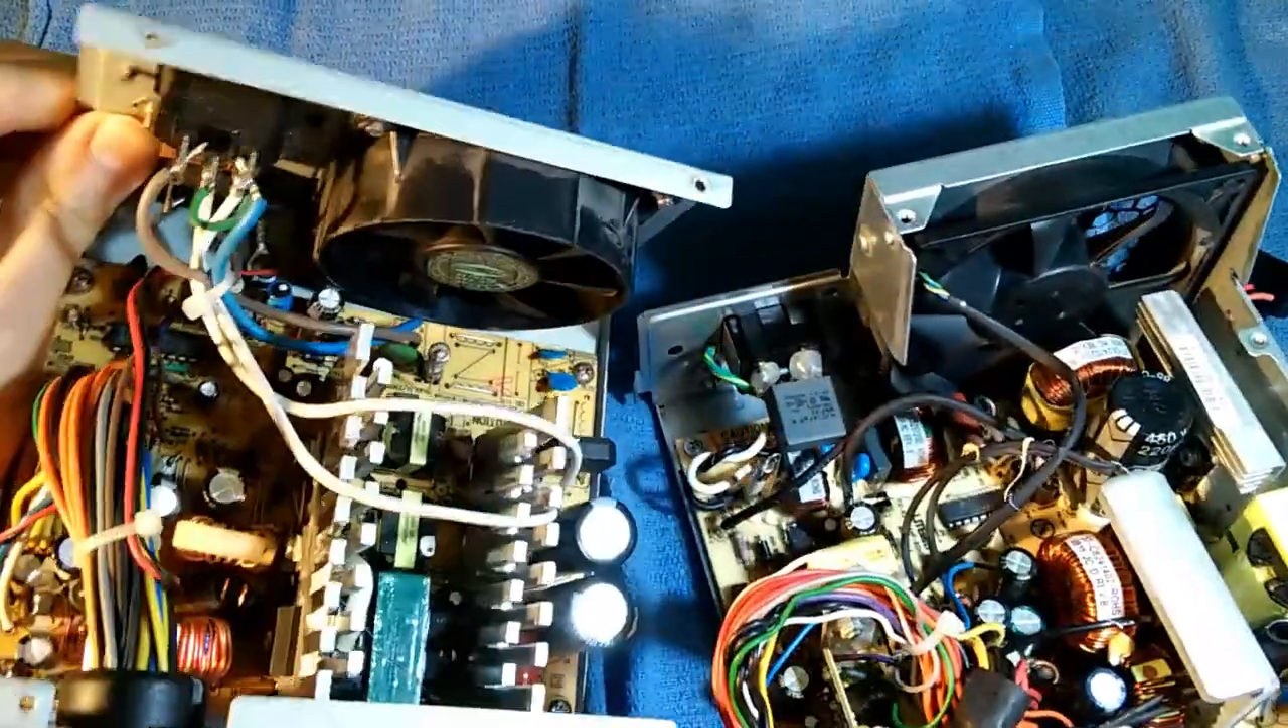I have gone ahead and removed the tops off of these two power supplies.